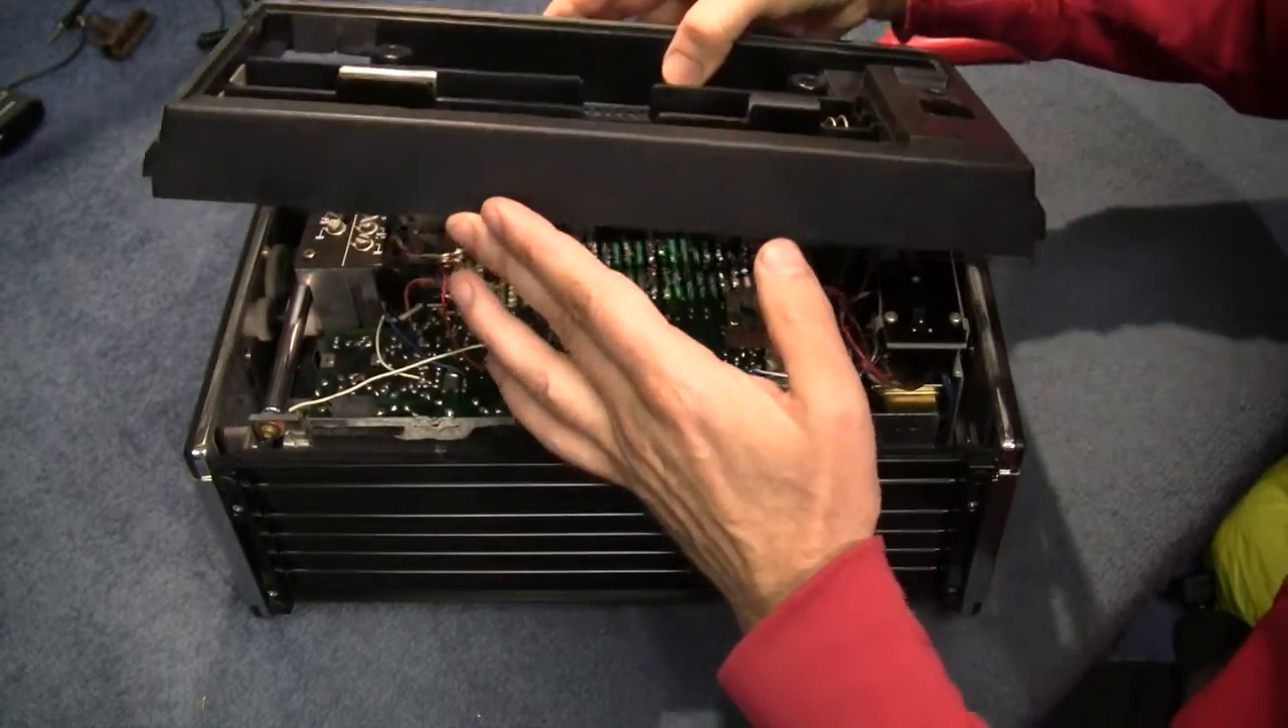Okay, I've removed five screws in the back. And up comes the back.